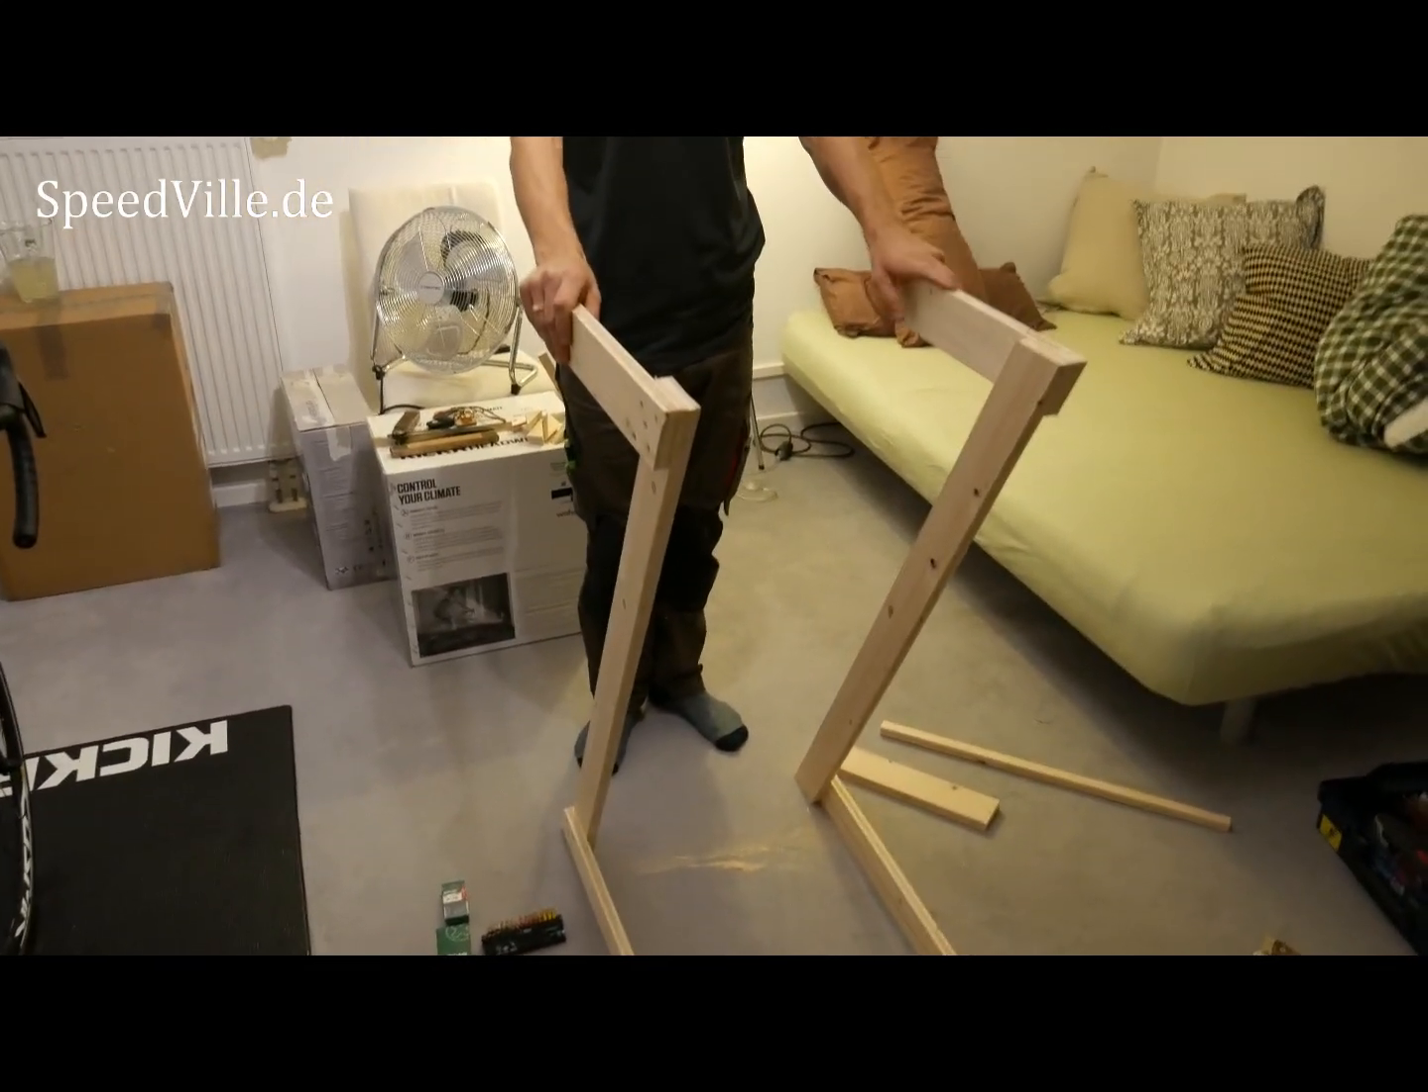Das sind einmal die beiden füße wo jetzt gleich hier oben drauf die platte drauf kommt.